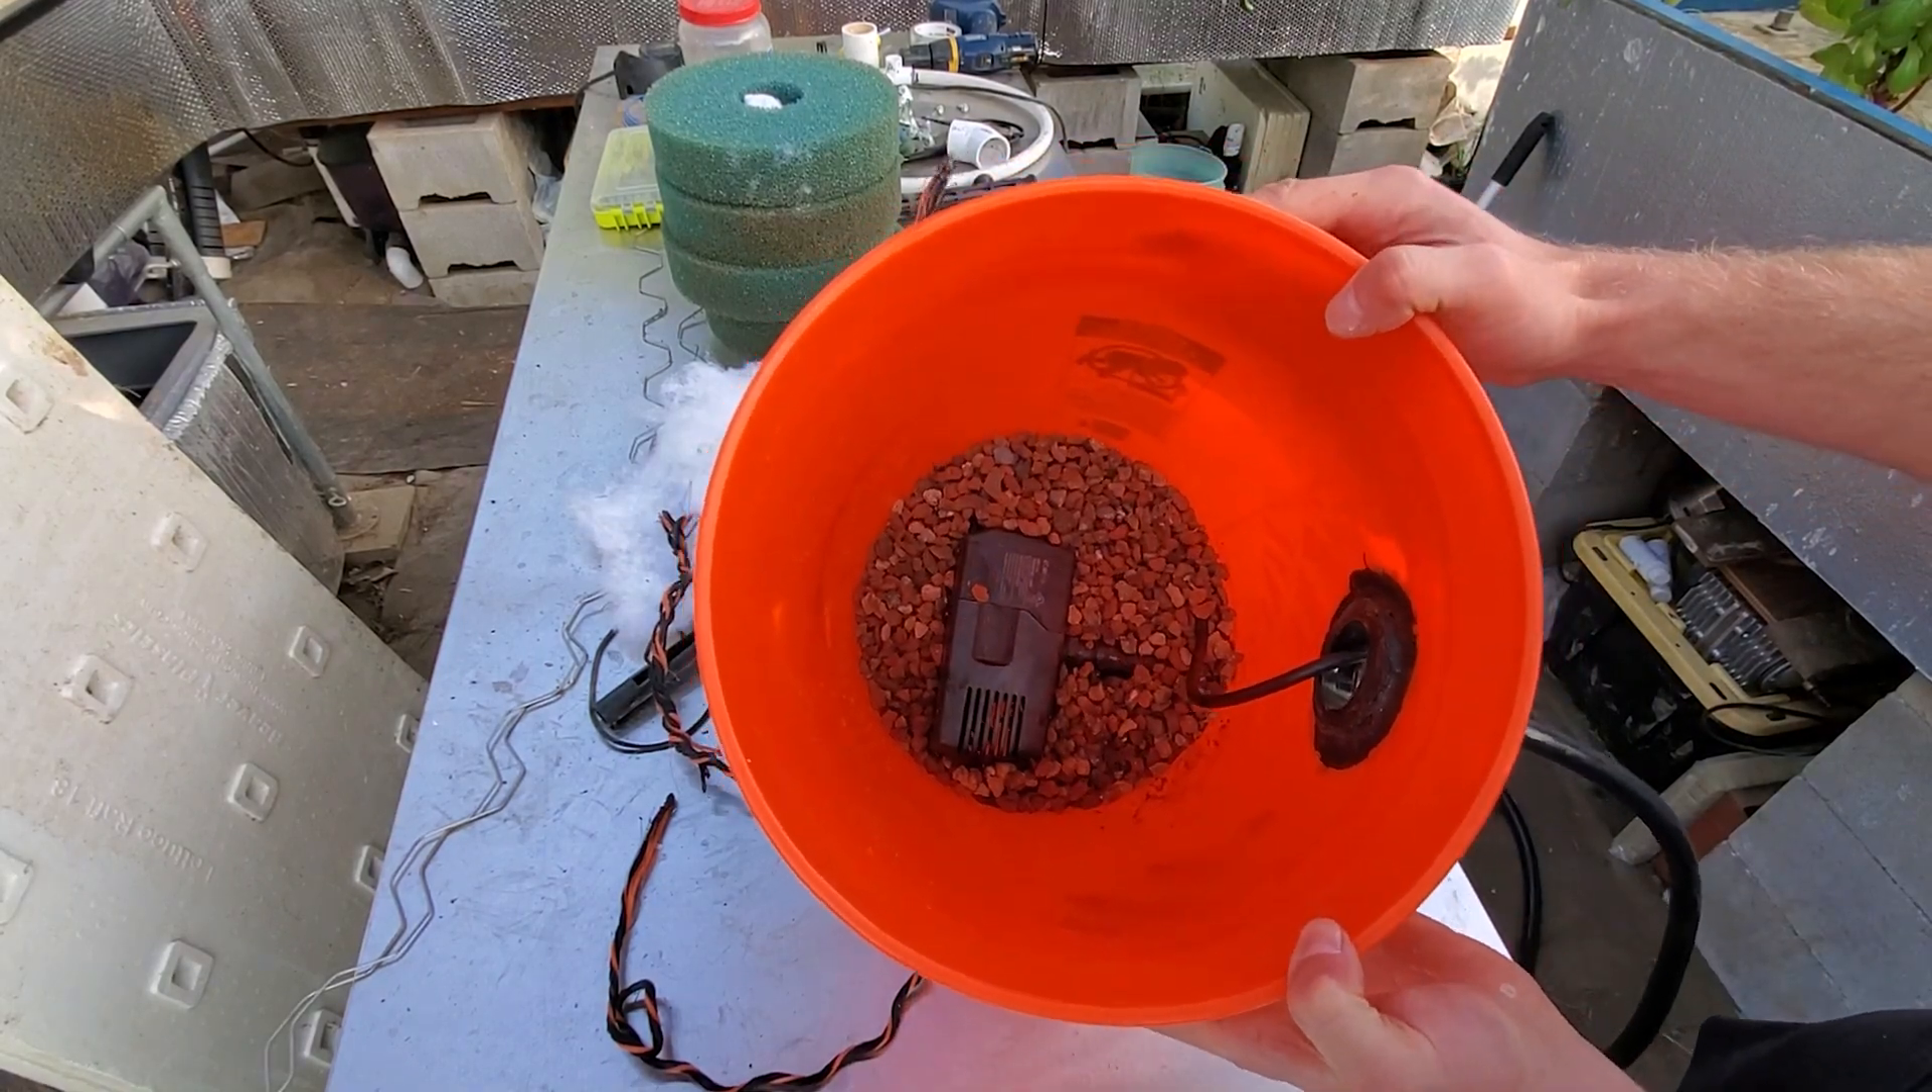So there we have that lava rock, nice and covered at the bottom, pump sitting right there.